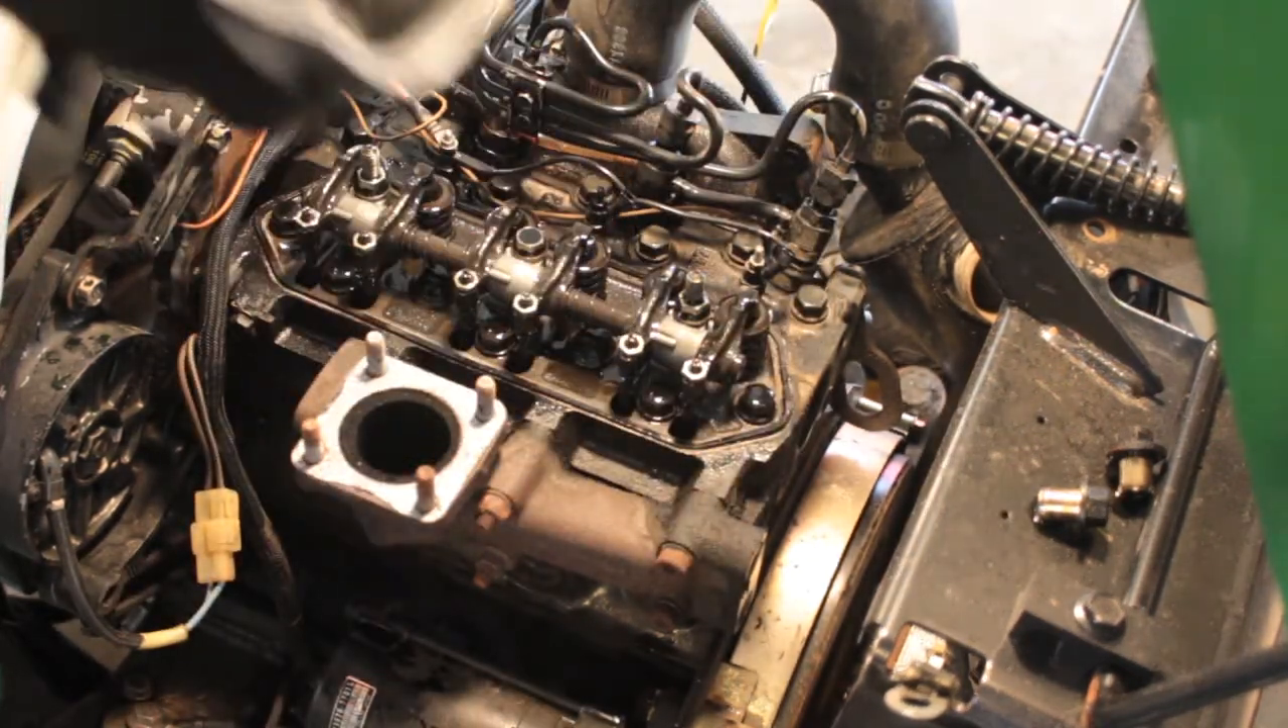So valve cover is now off. And so now we can see the valves.